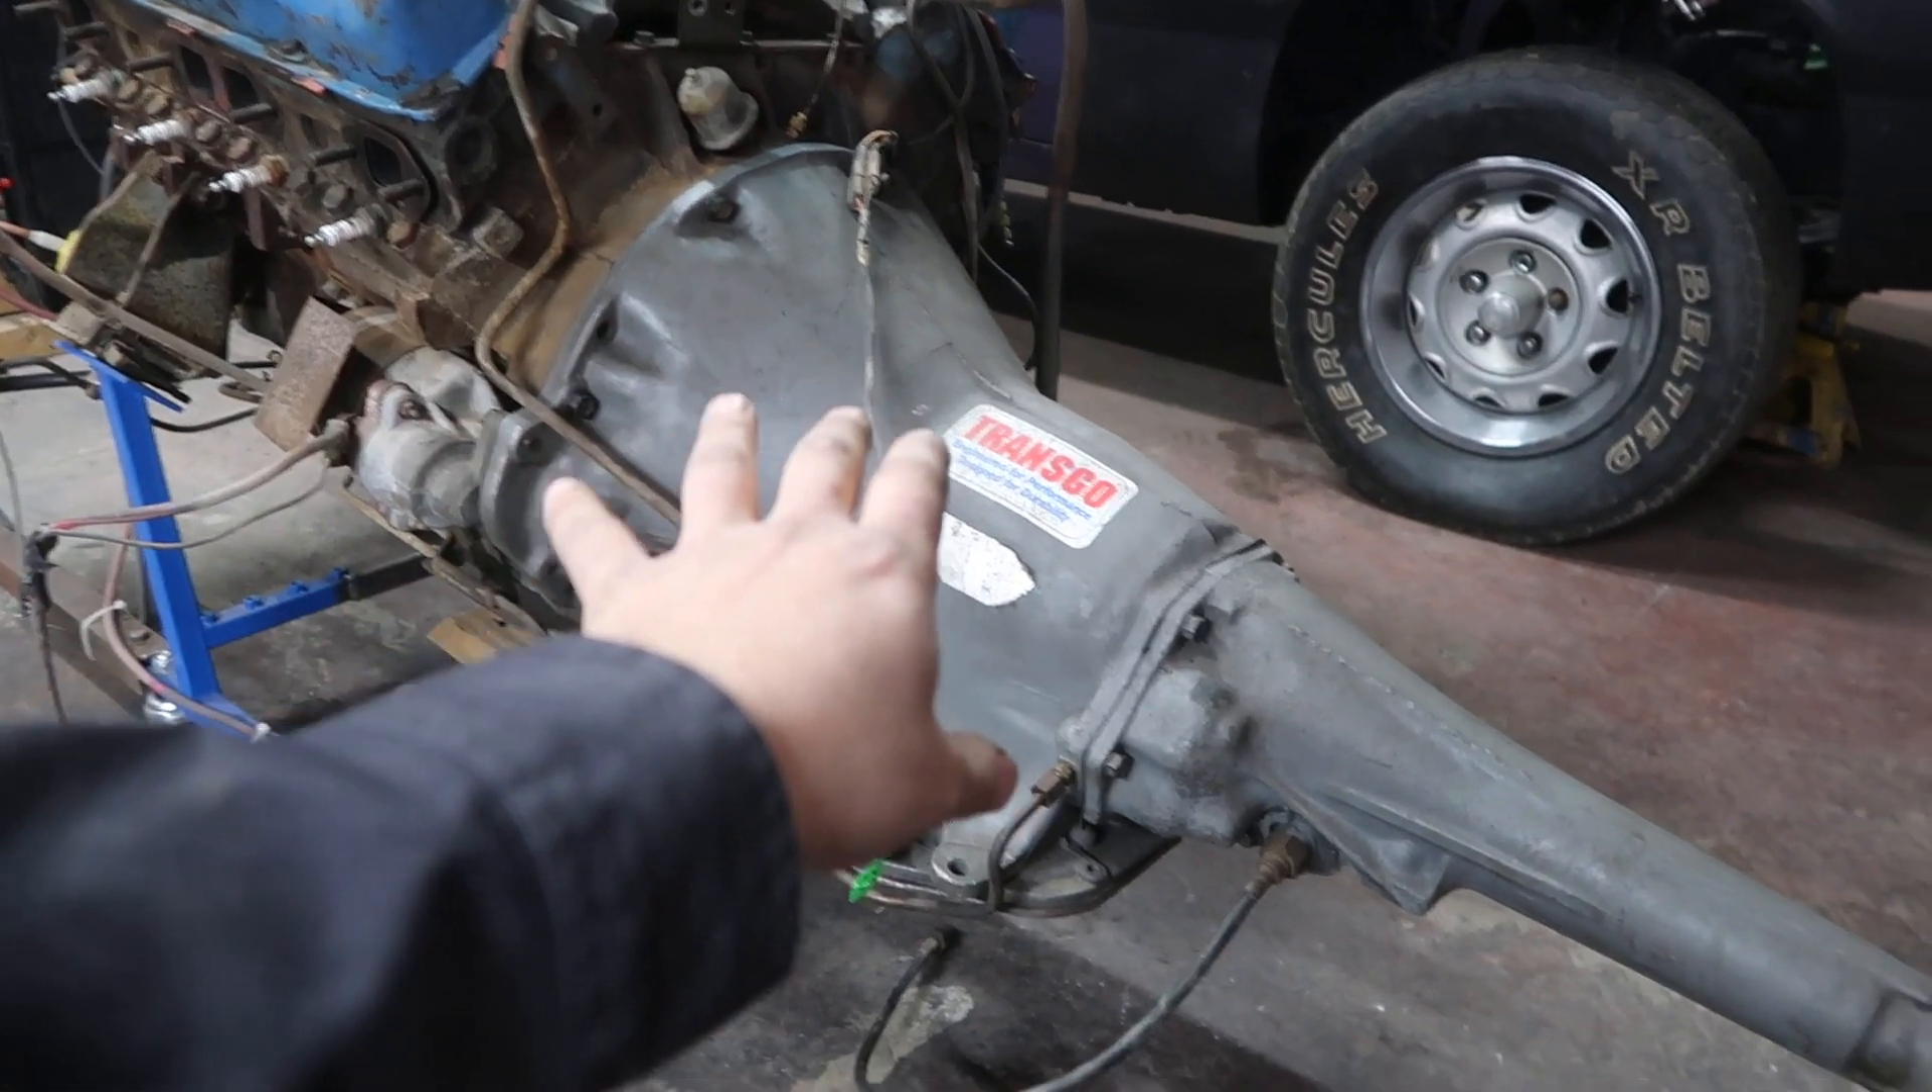Needless to say transmission is hooked up.